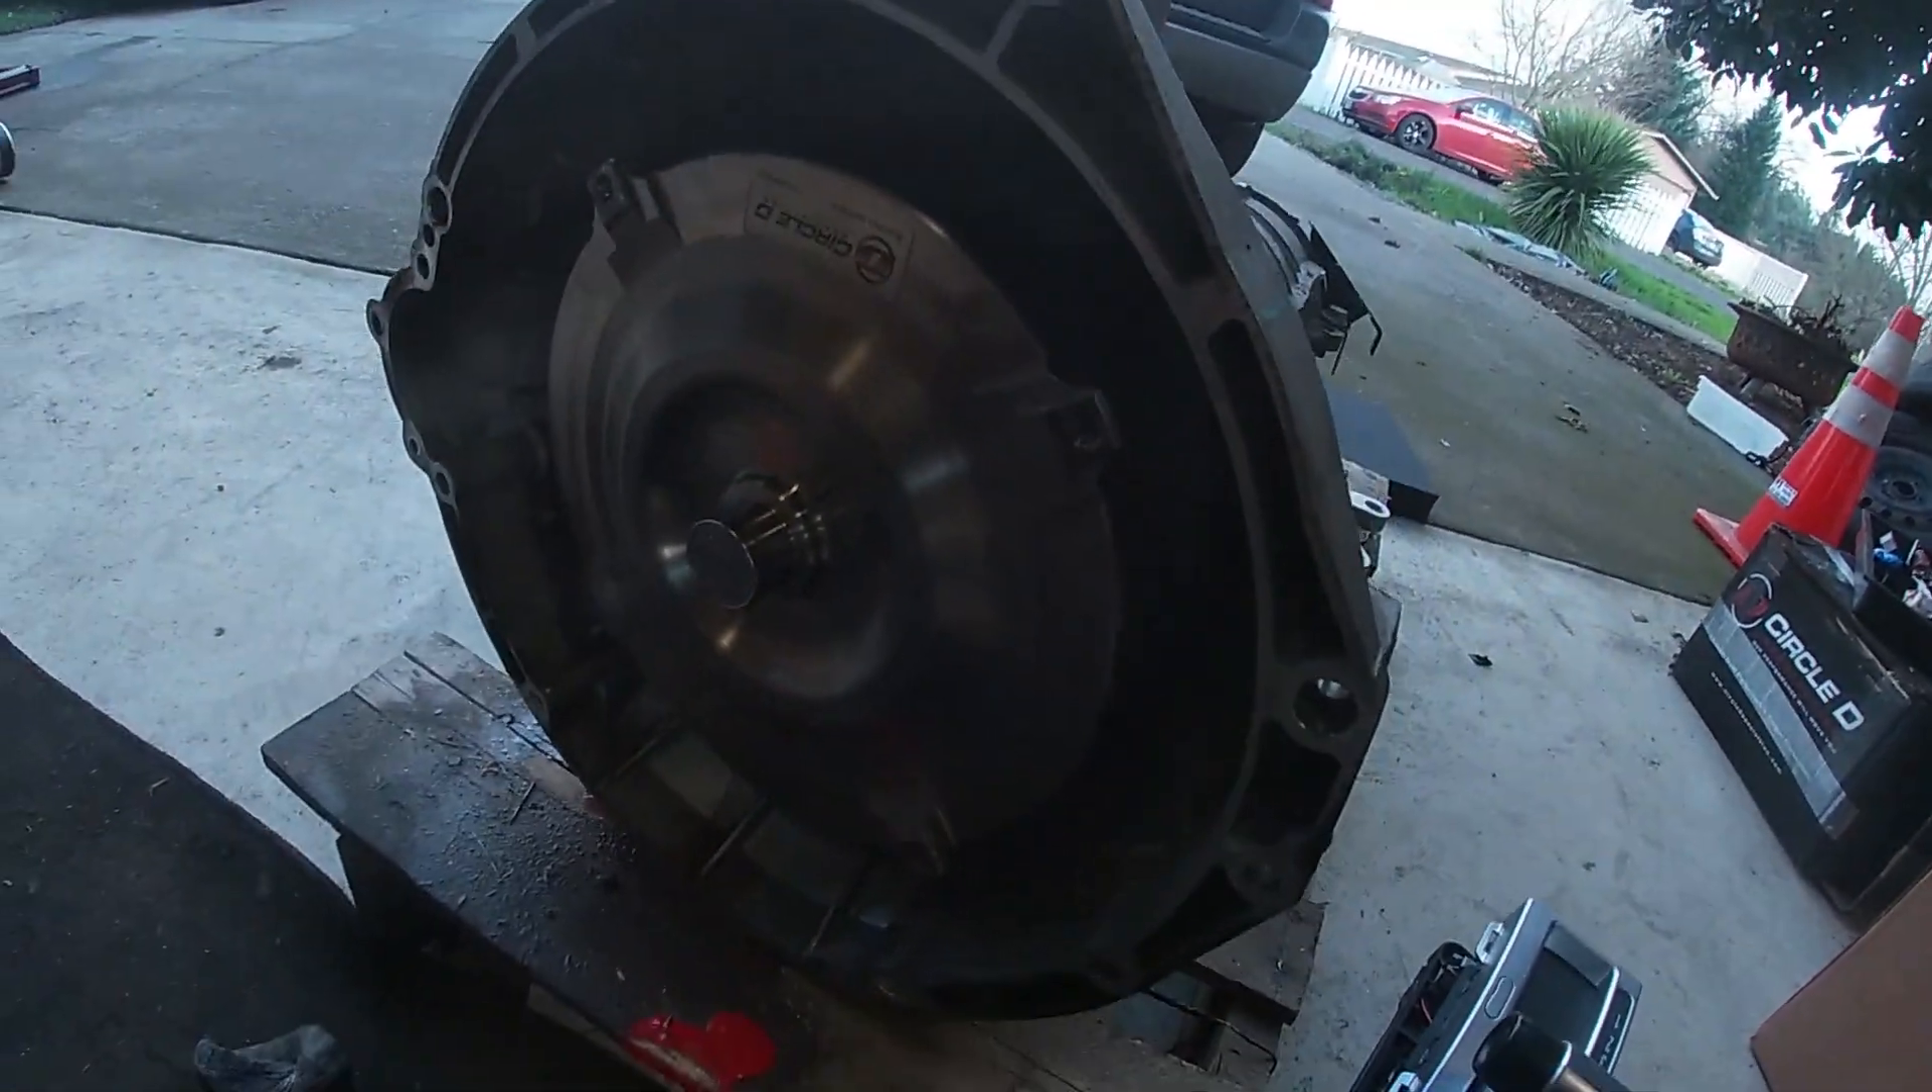All right guys, we, uh, got the new torque converter installed. It took a very long time to fill up these, uh, converters.